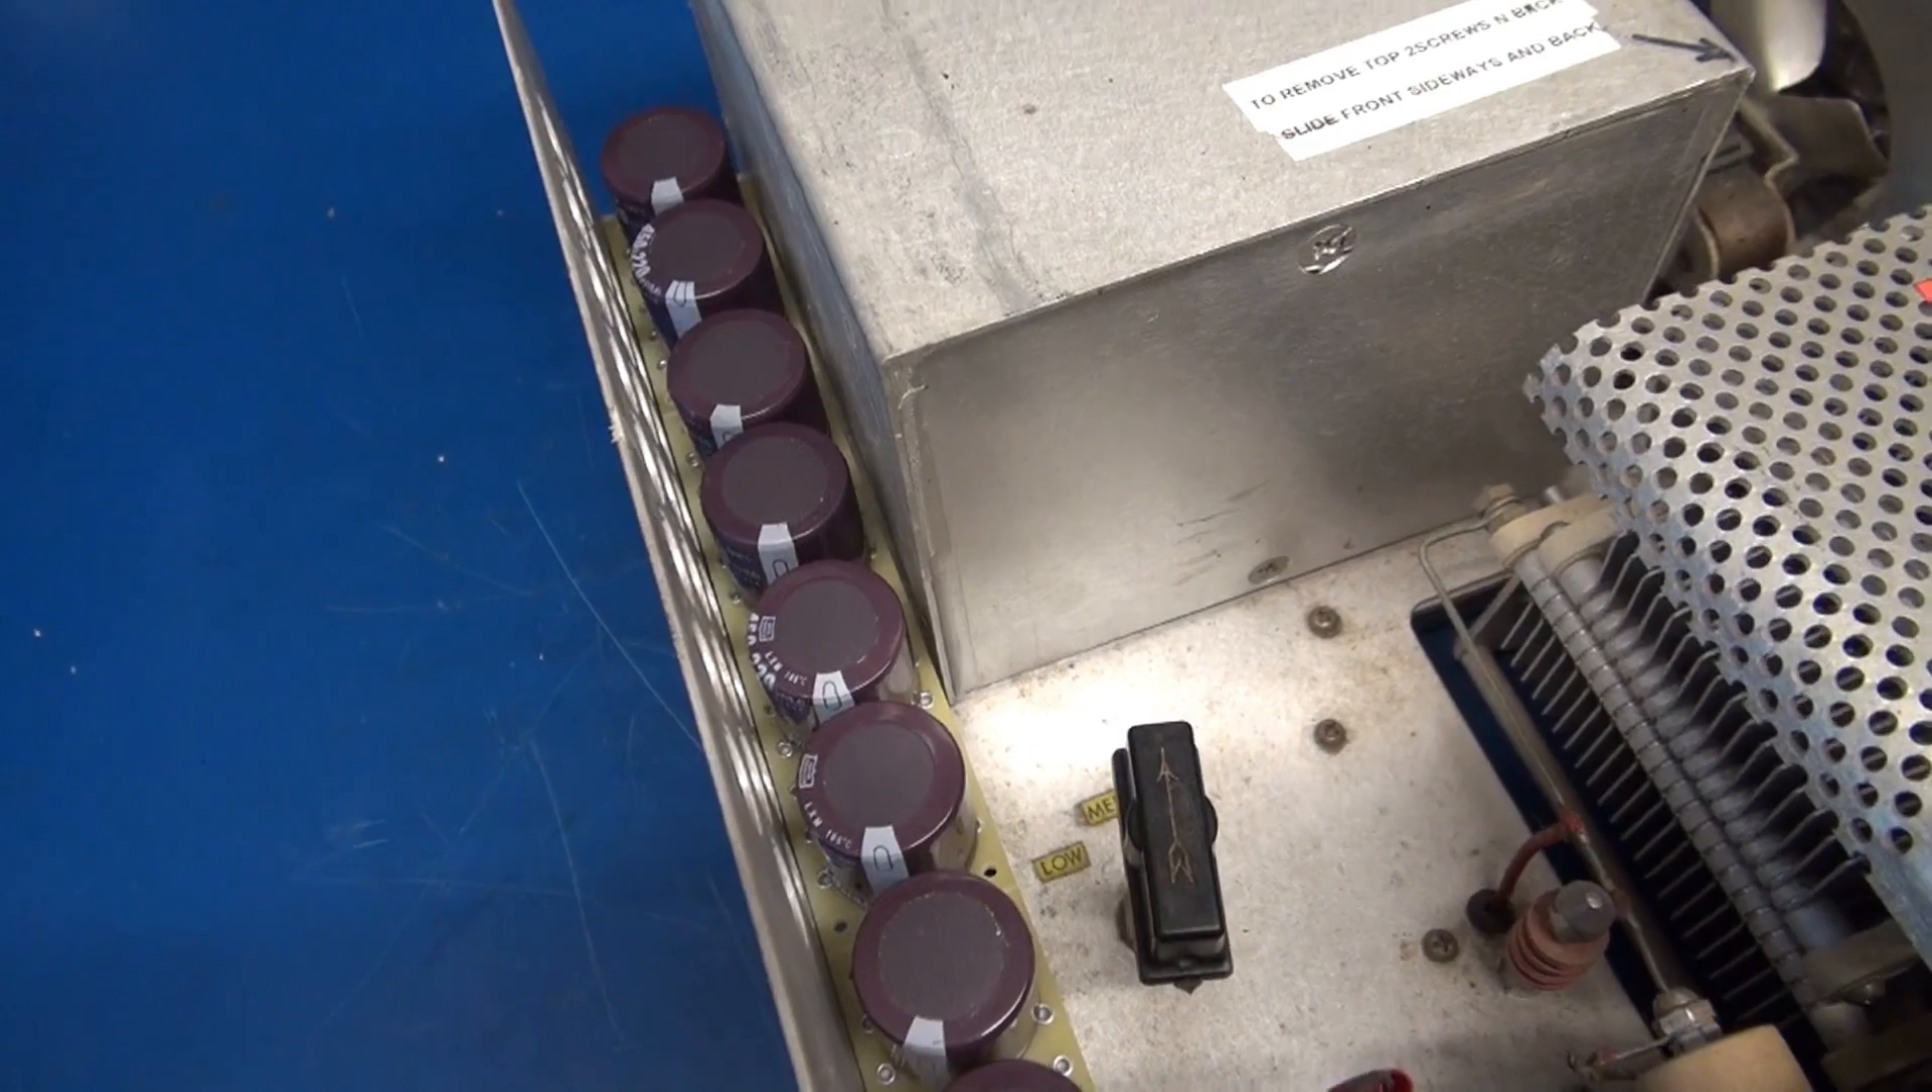So here's the new filter bank sitting in place.